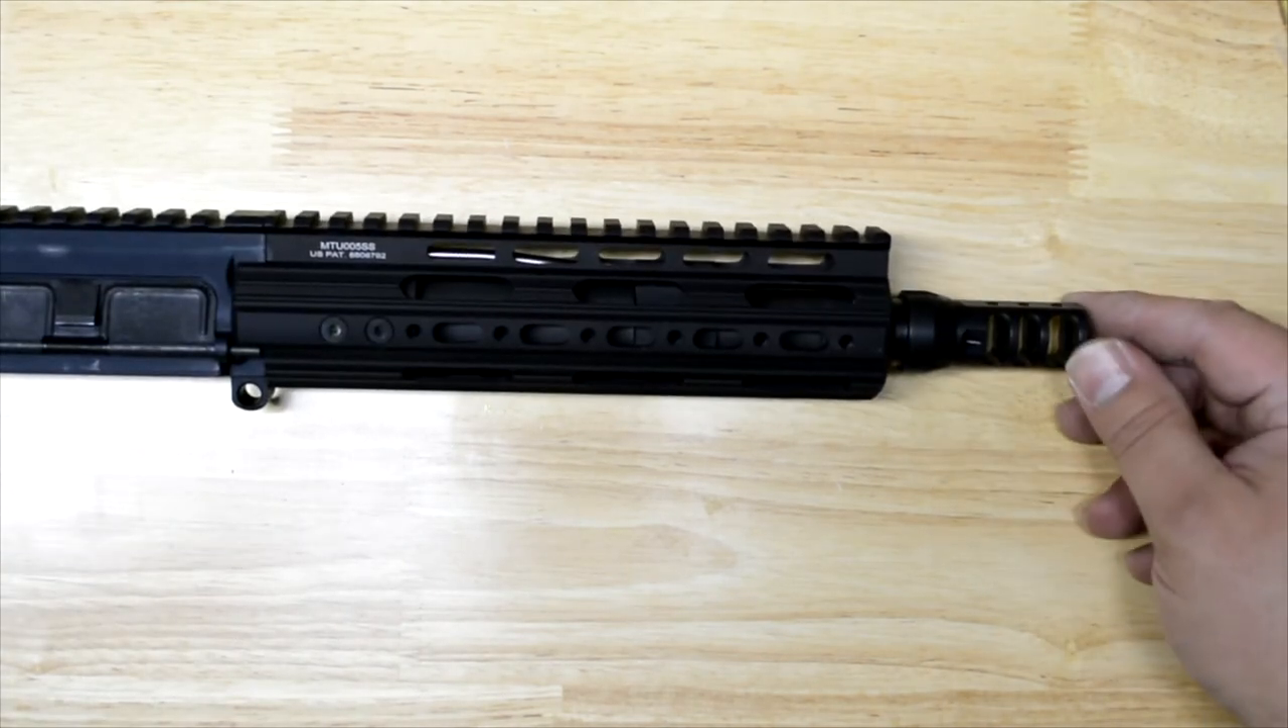We got that hand guard put back on.